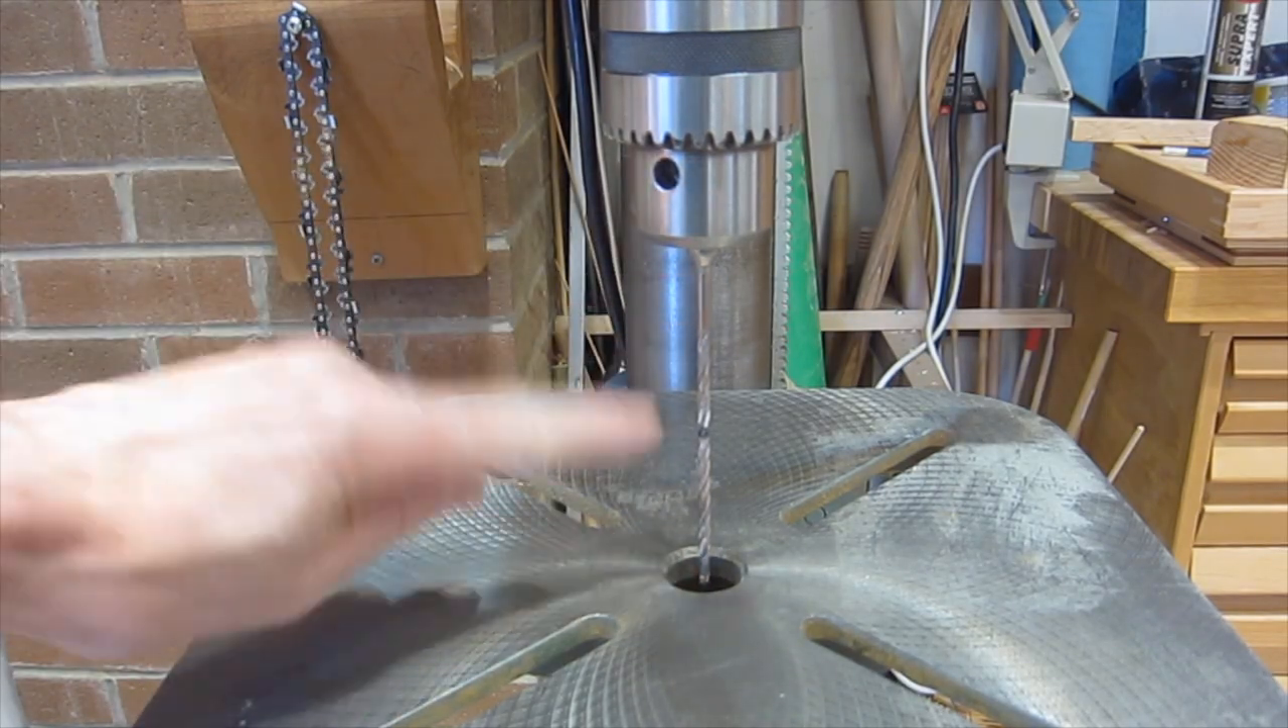I've got the table lined up with the center of the spindle.